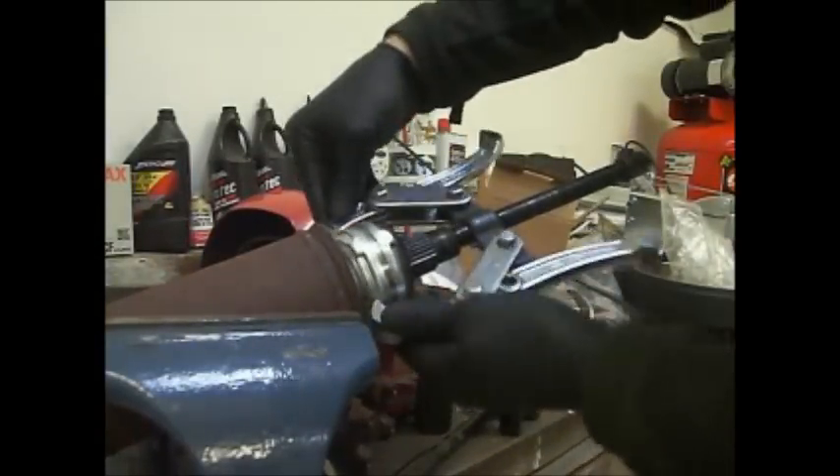Okay, we've got the puller on here now.